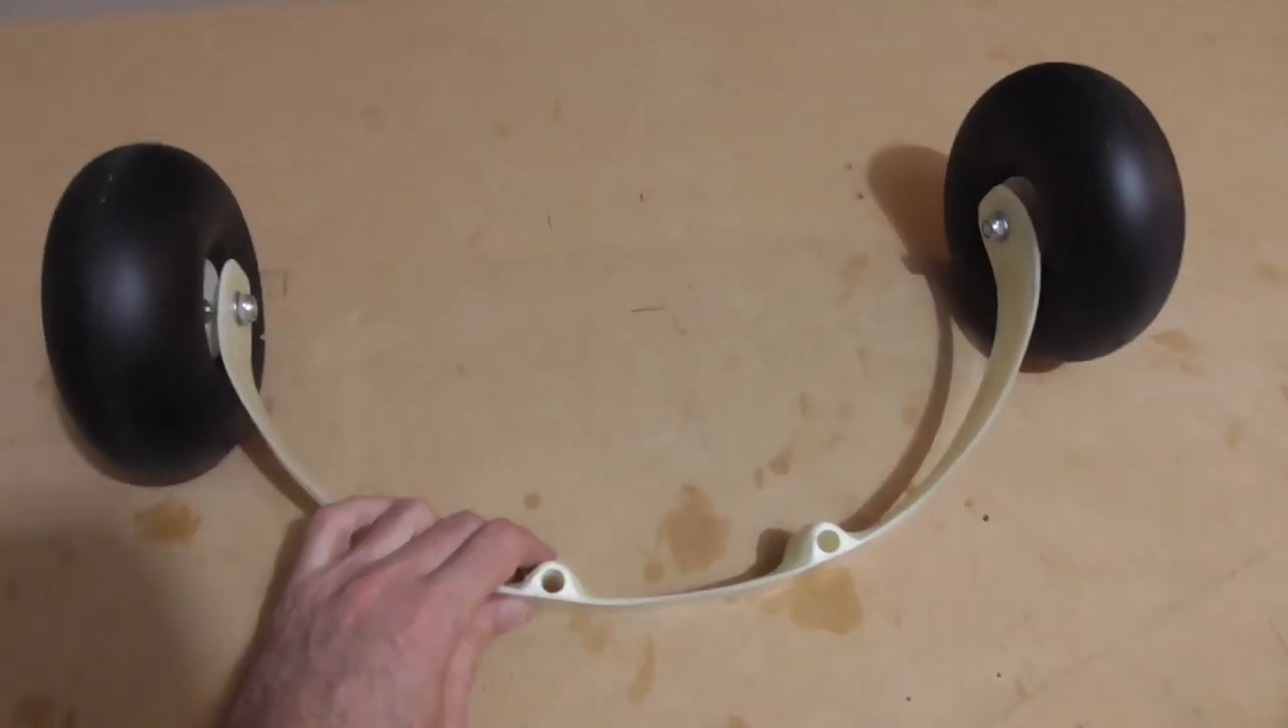Okay, here's the landing gear all put together now.